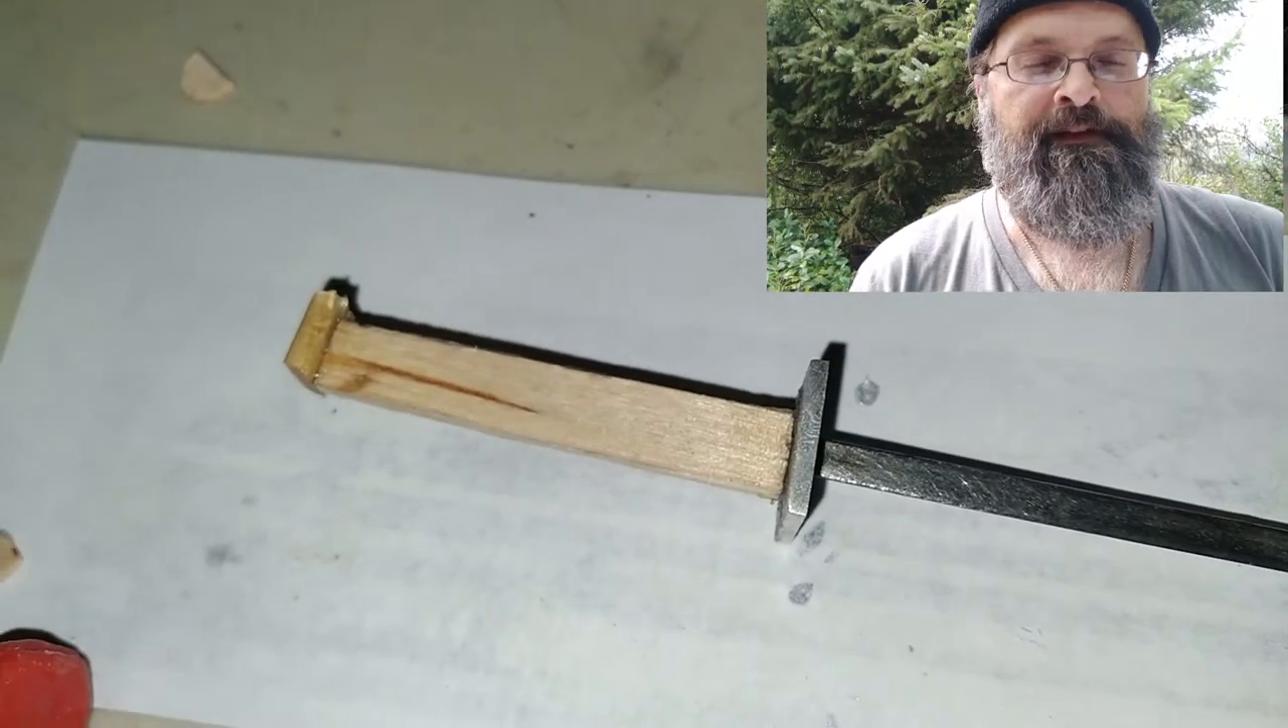I added a small piece of wood to look like a pommel.